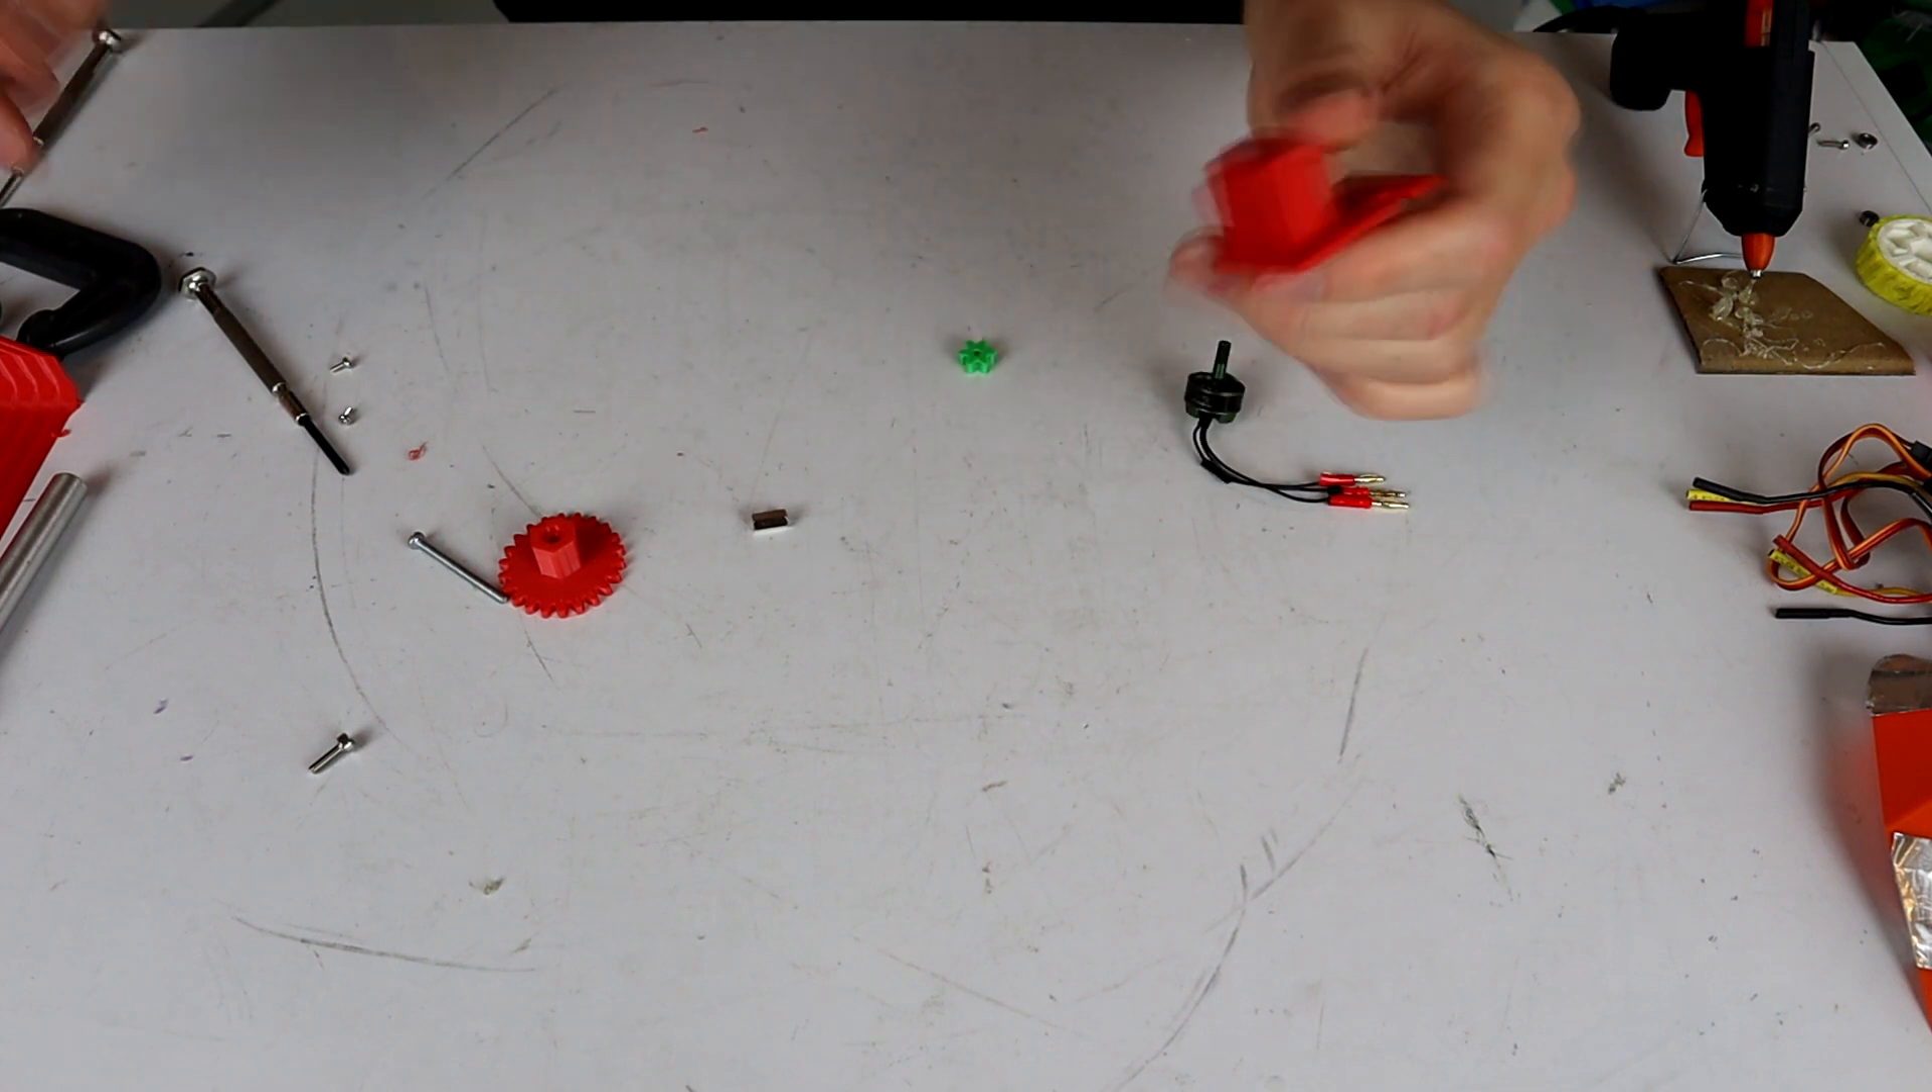We've also got our motor that needs a gear on it.